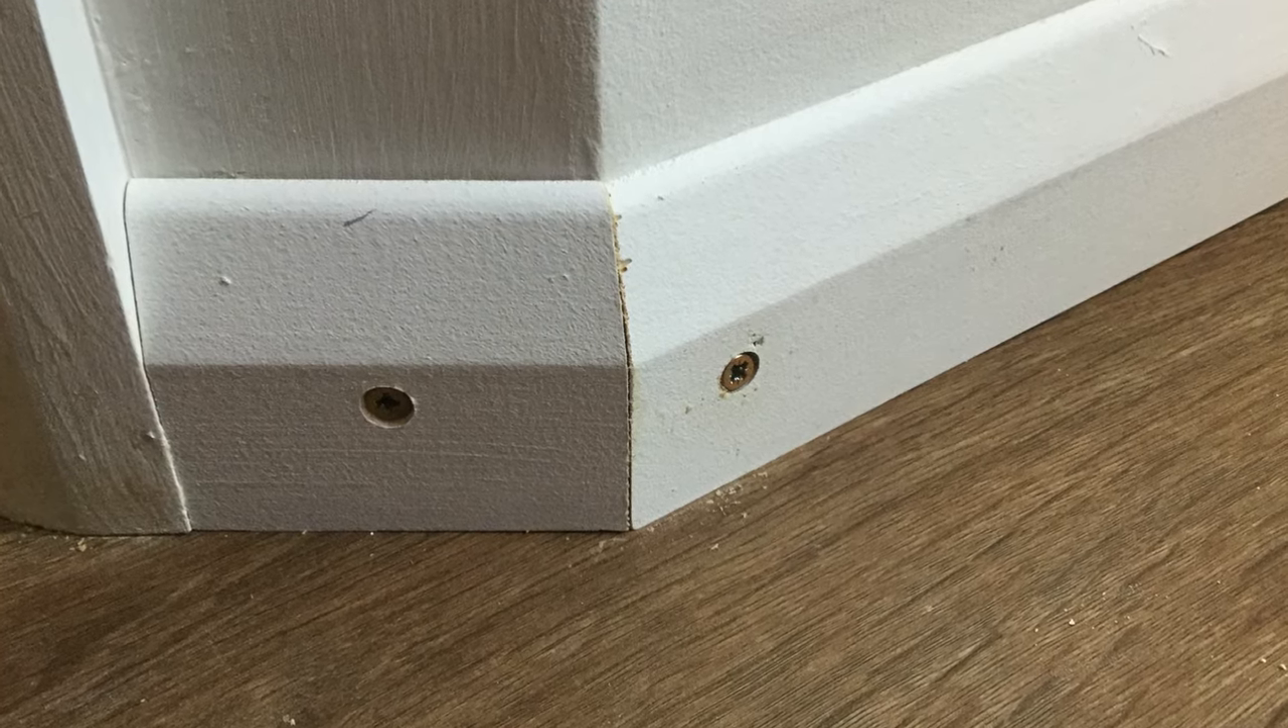This is definitely not a 90 degree angle, so these are definitely not 45 degree joints. But as you can see, they fit beautifully flush together.